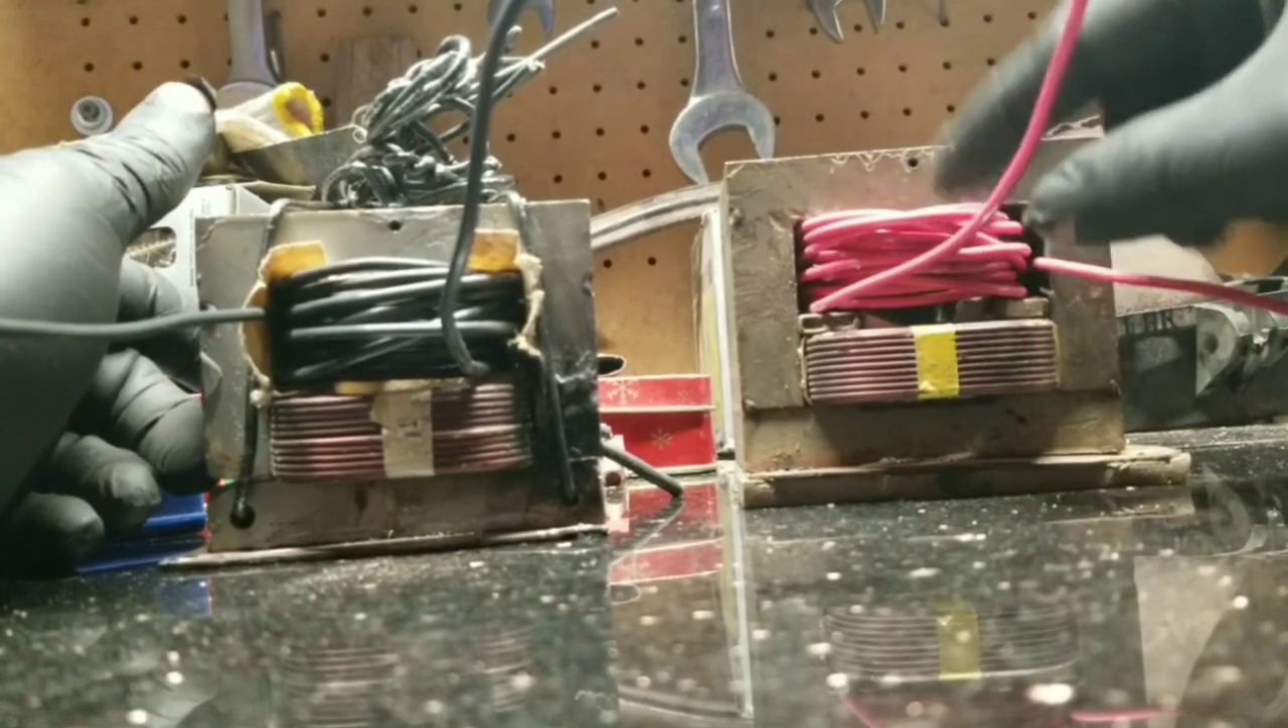All right, we've got the windings in, the coils in.